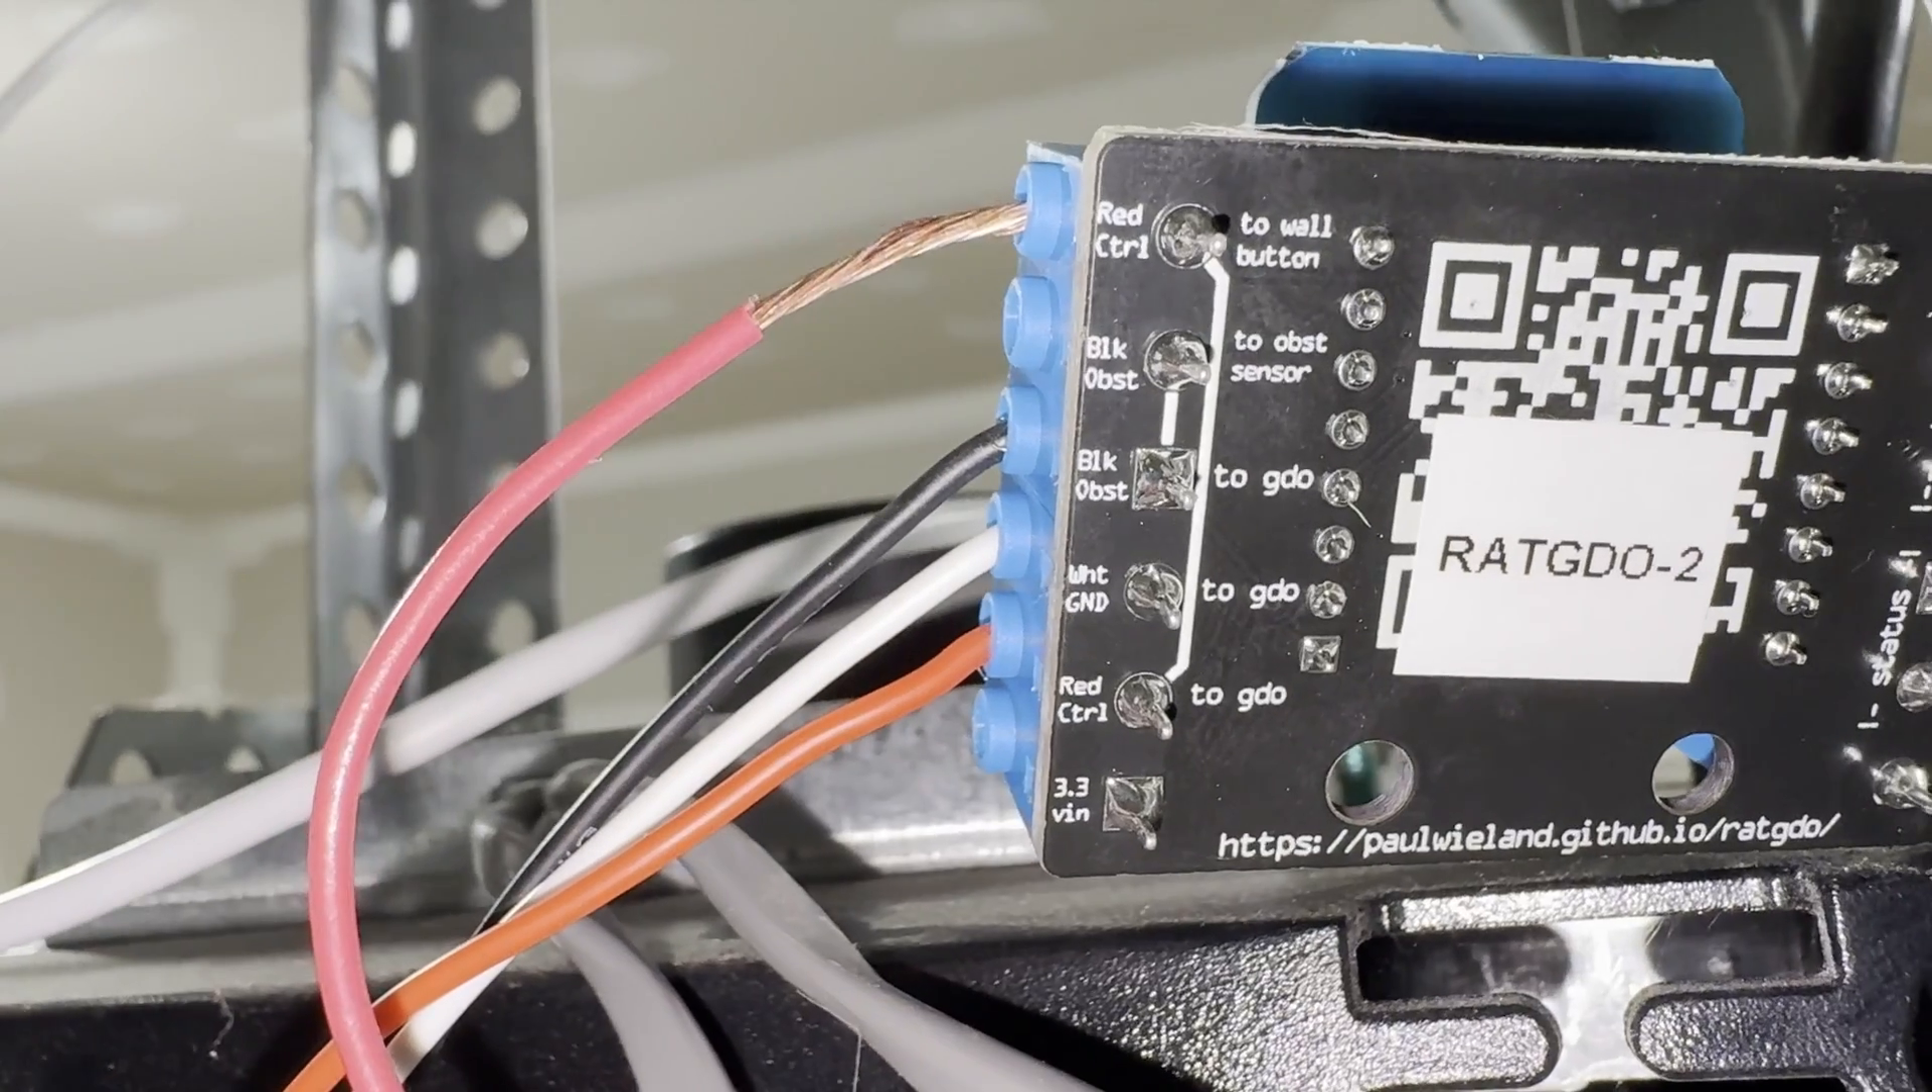Okay so now we've got the red lead for the wall switch in.